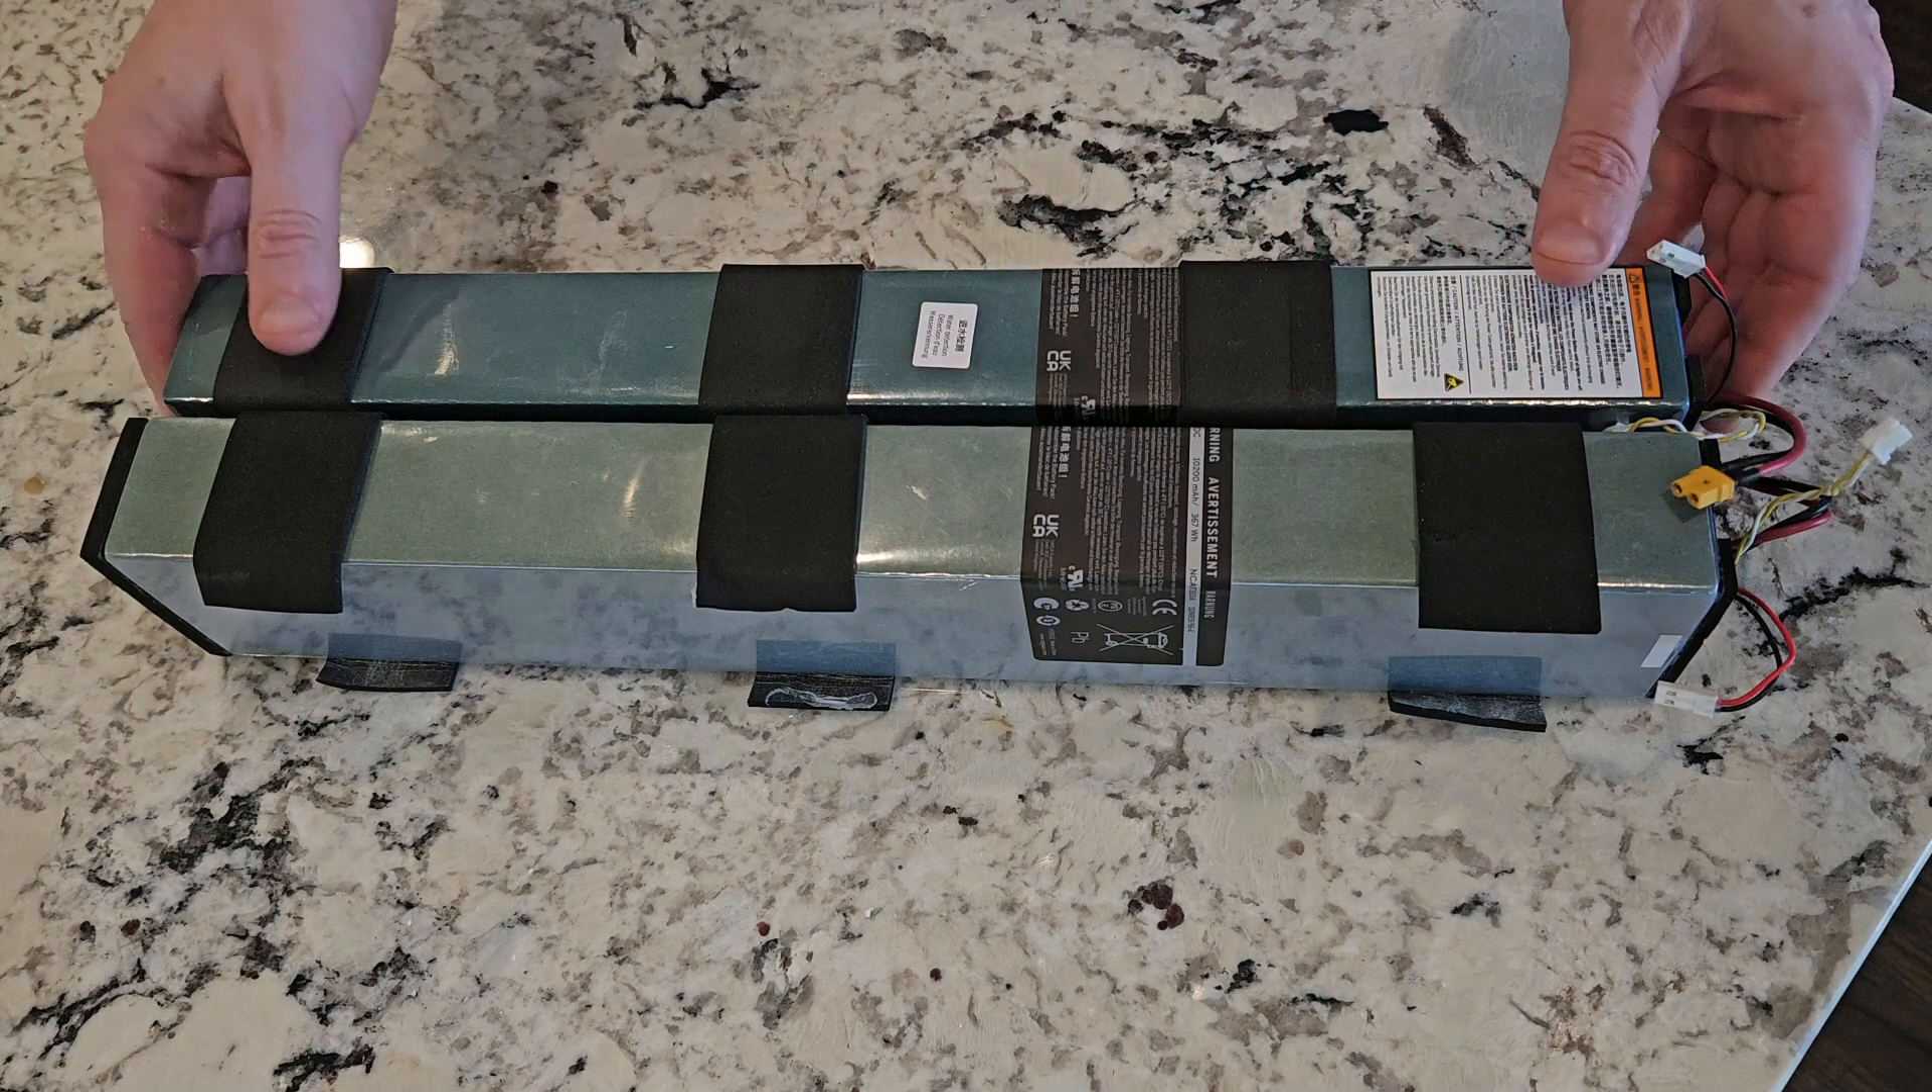So the foam on the battery they sent me did not match up with the foam on the existing battery.